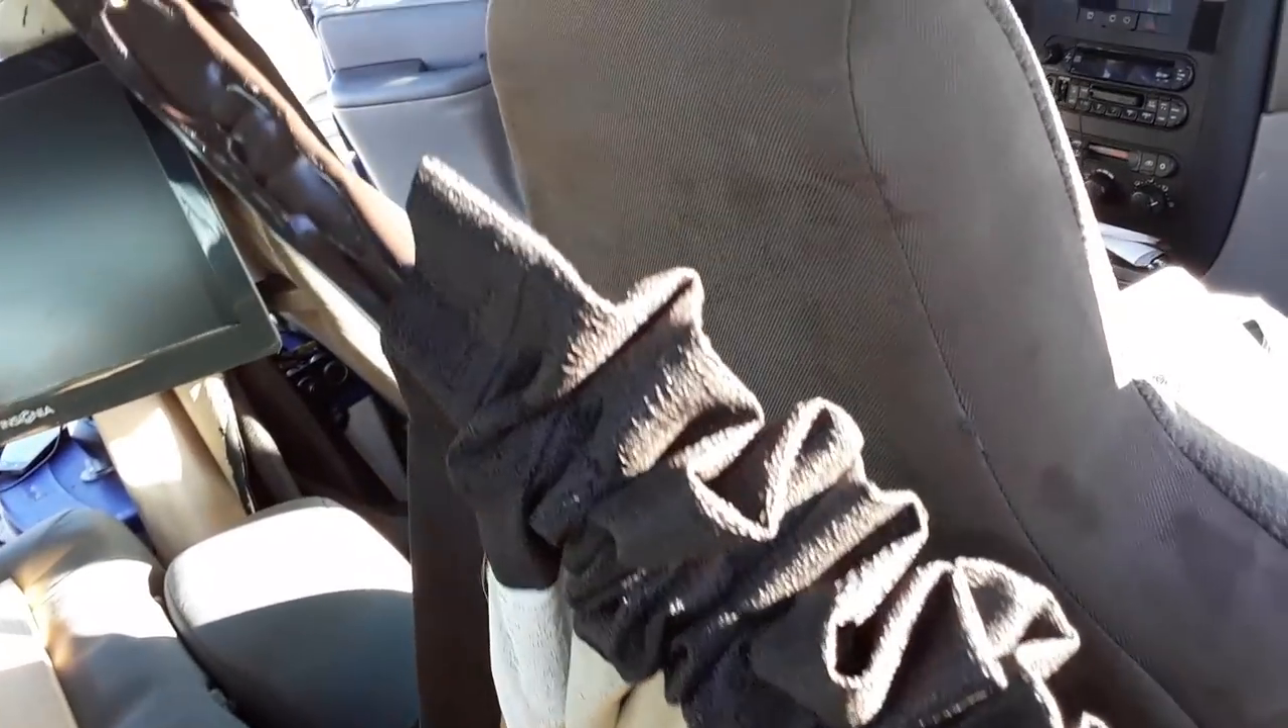I have threaded in the new curtain rod and that's just a matter of mounting it.